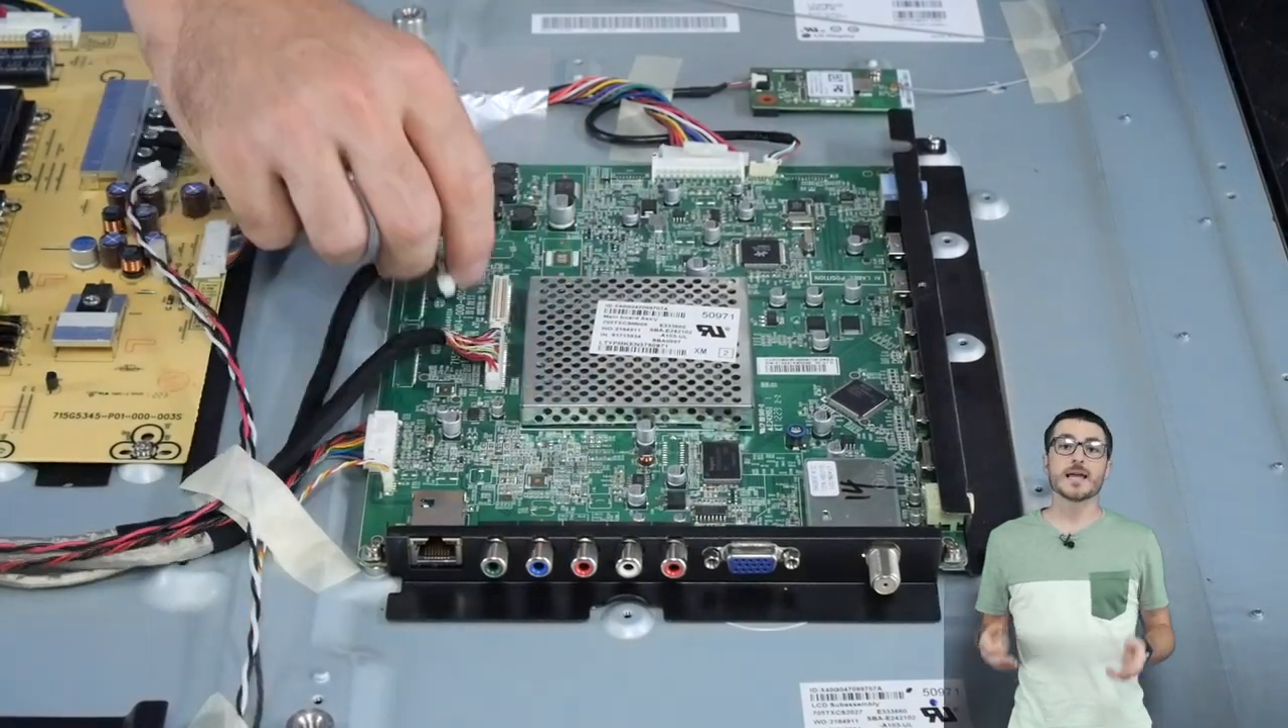Now that we've removed our back cover we'll want to focus on our main board.